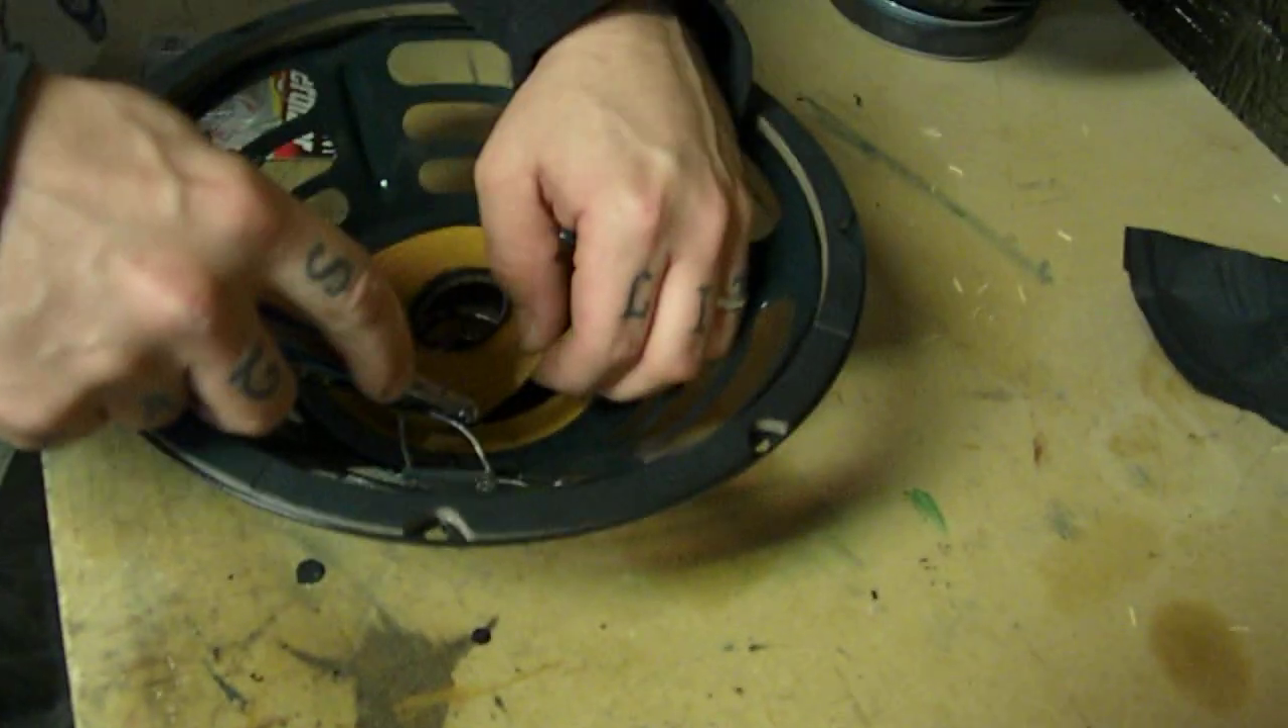Now we got the cone out of the way, get the rest of the spider out of the way.